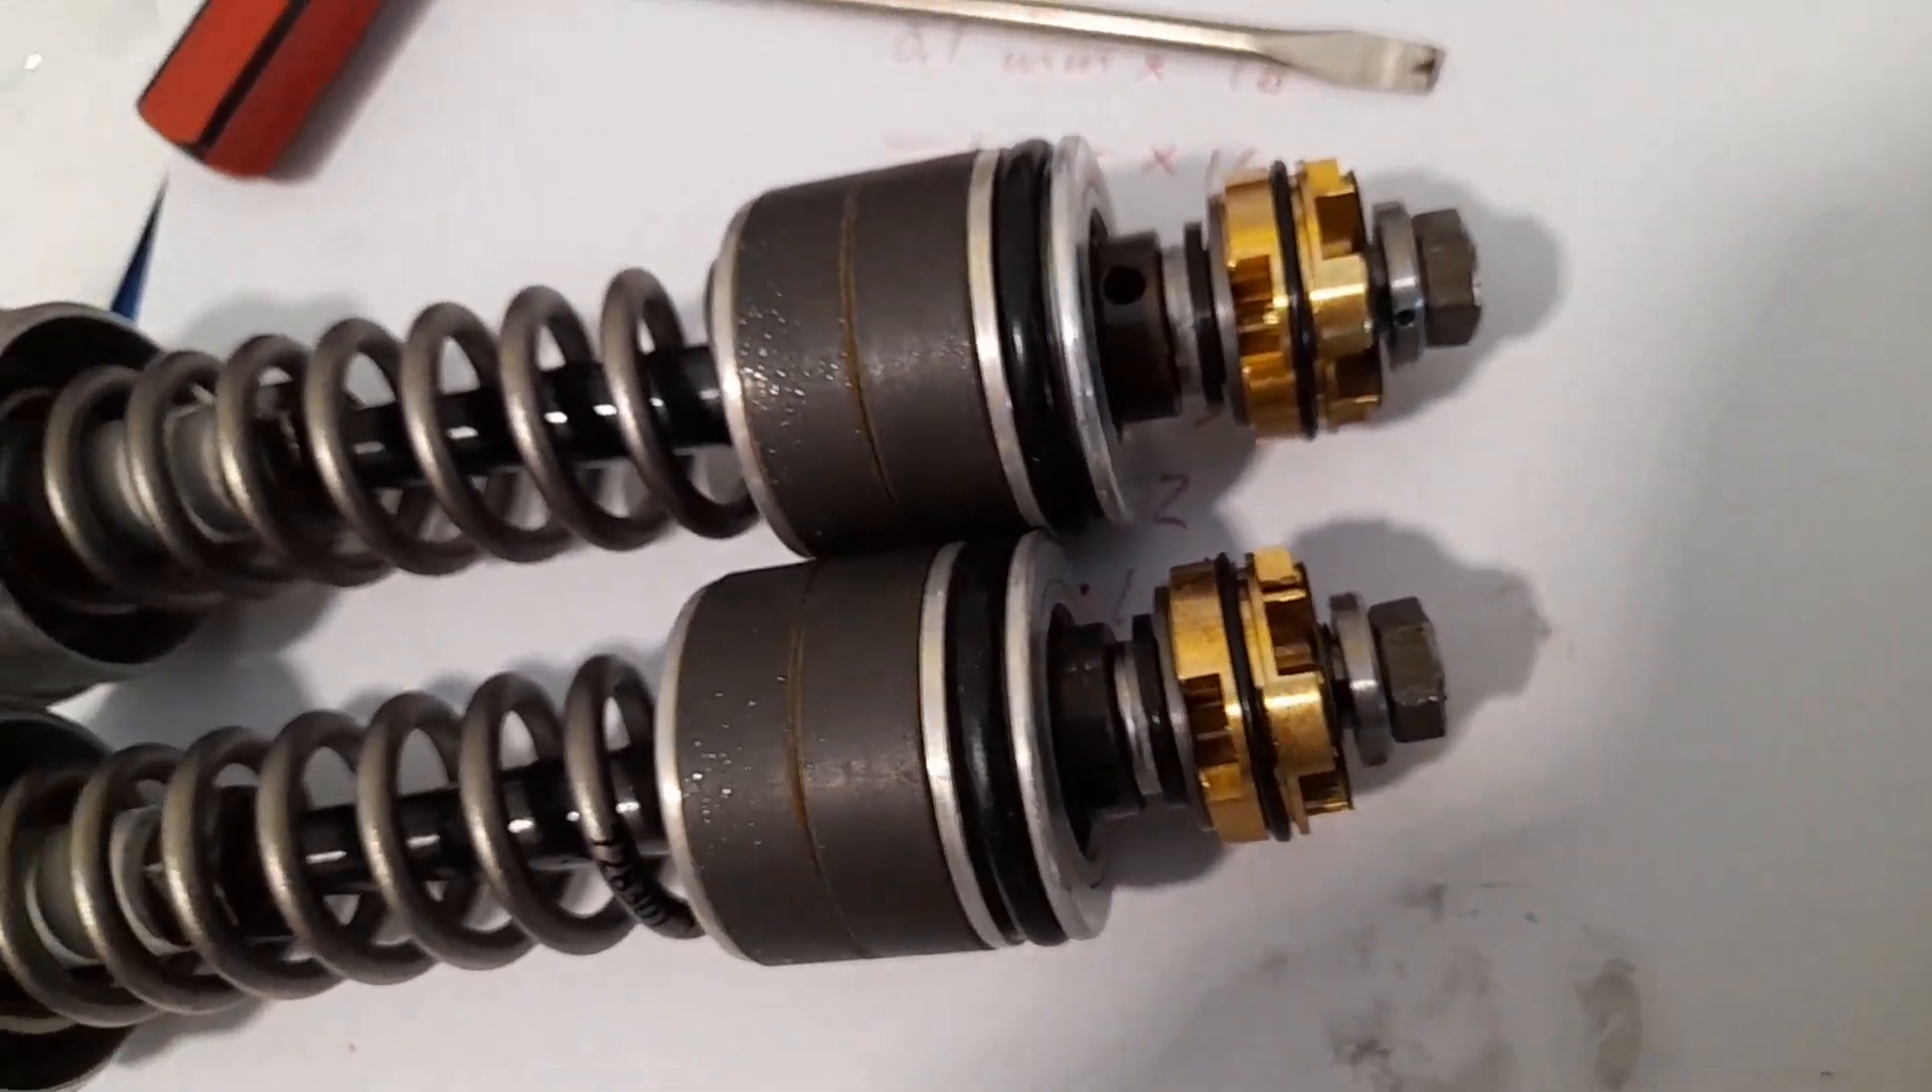Then here we have the new gold valves installed with my personalized shim stack right here and also some spacers there.